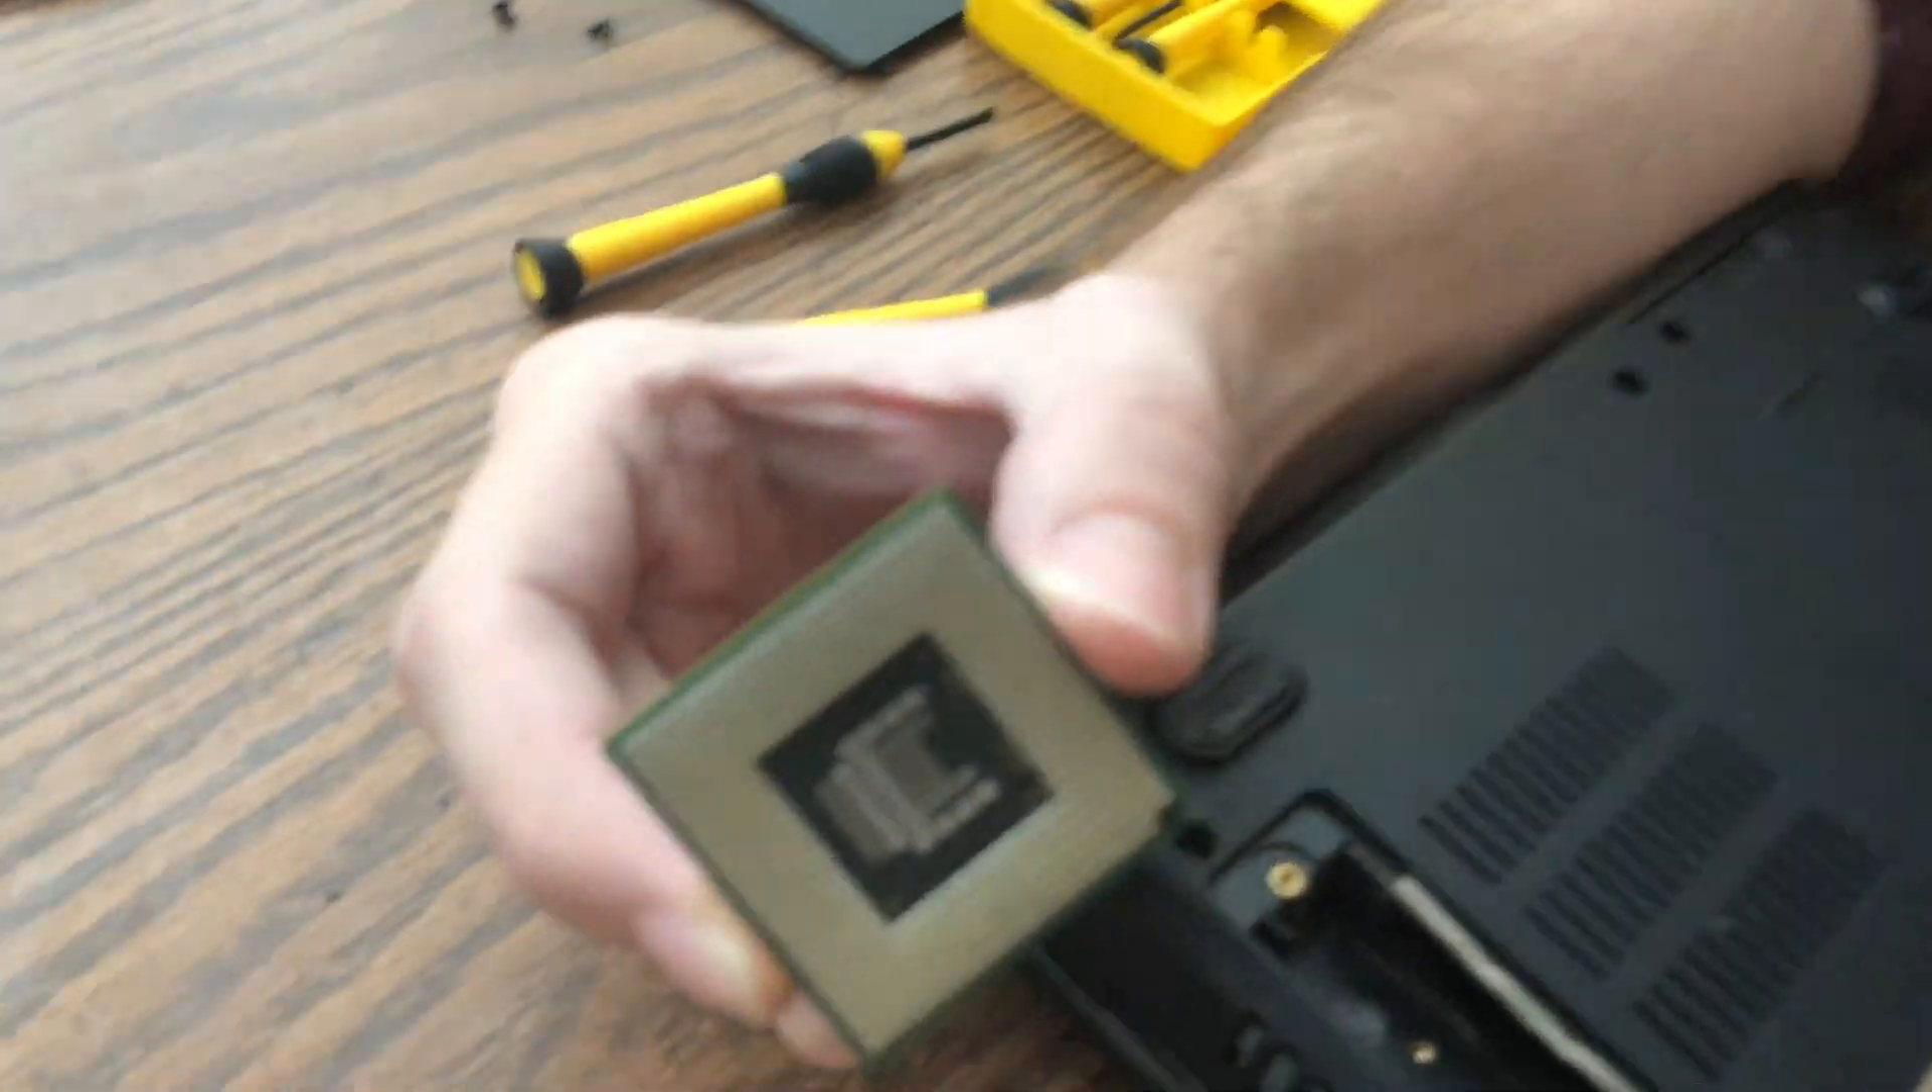So, here you can see beautiful CPU that was pulled out.